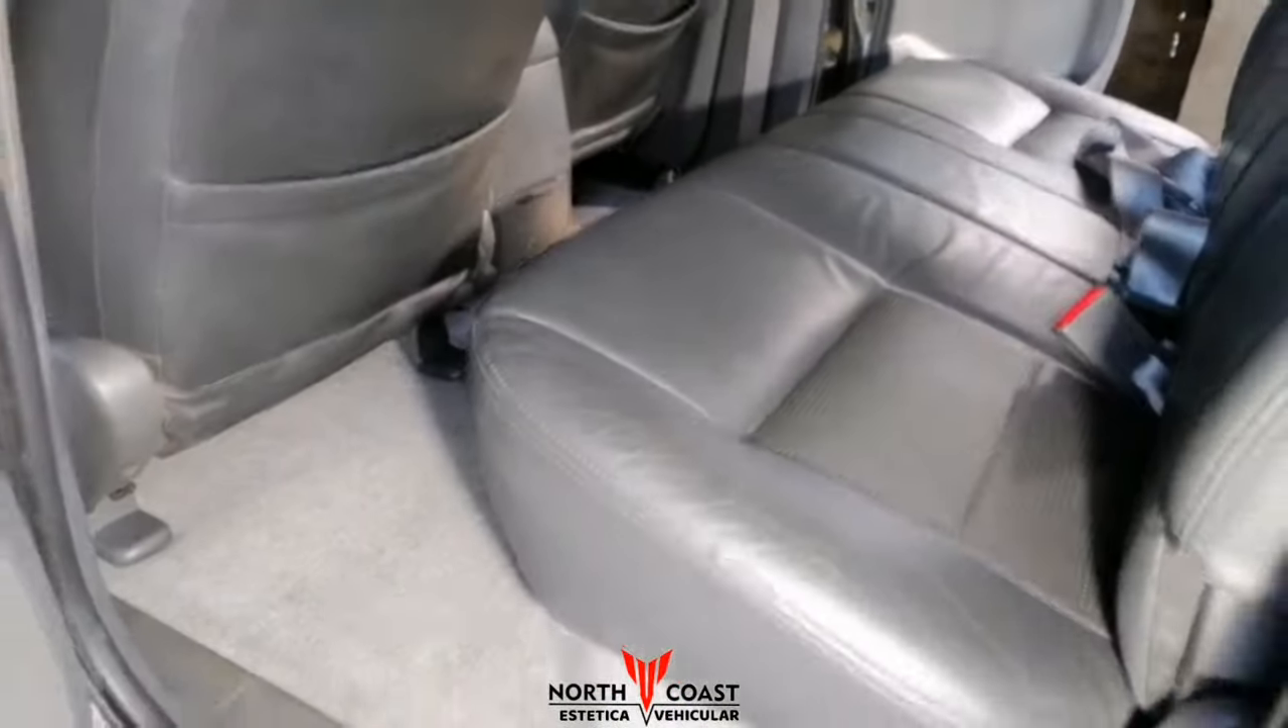Las butacas están puestas. Los asientos están puestos.